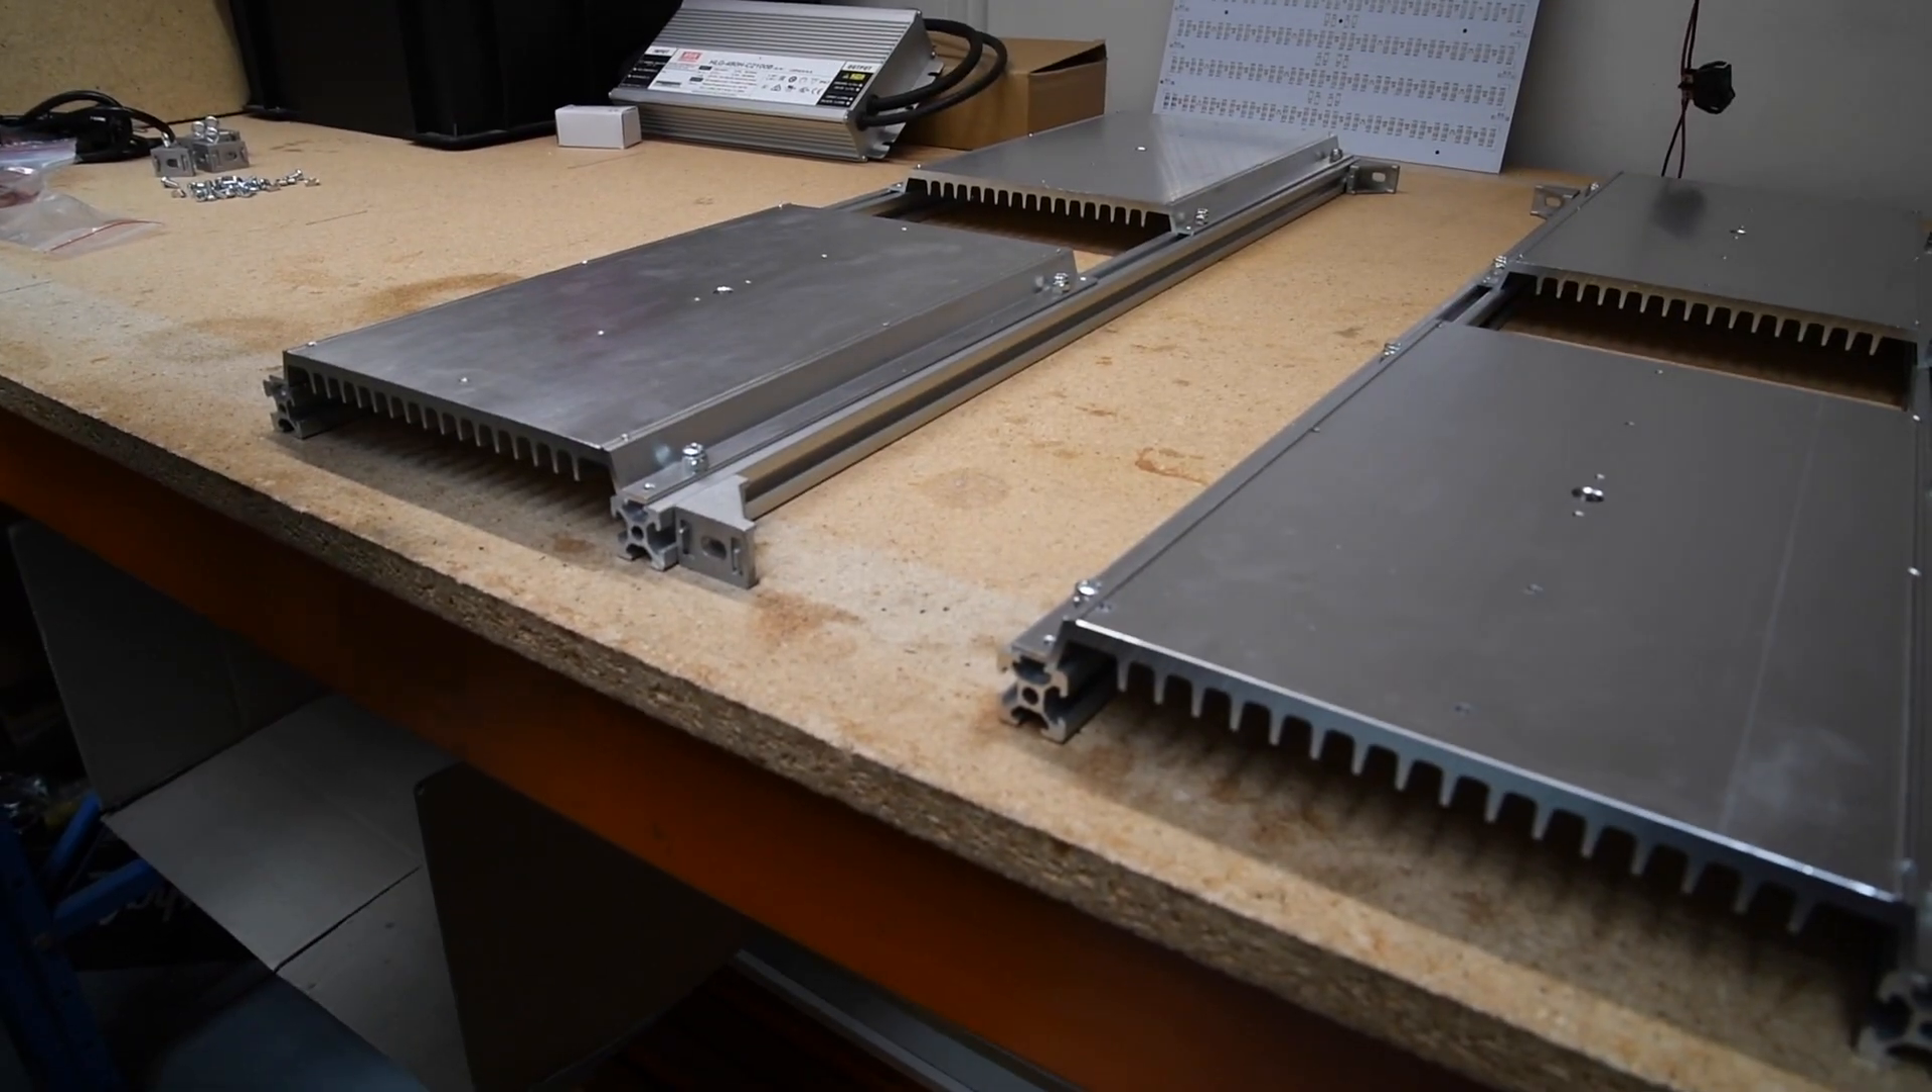So here we have the kit with the four heat sinks and rail completely mounted.